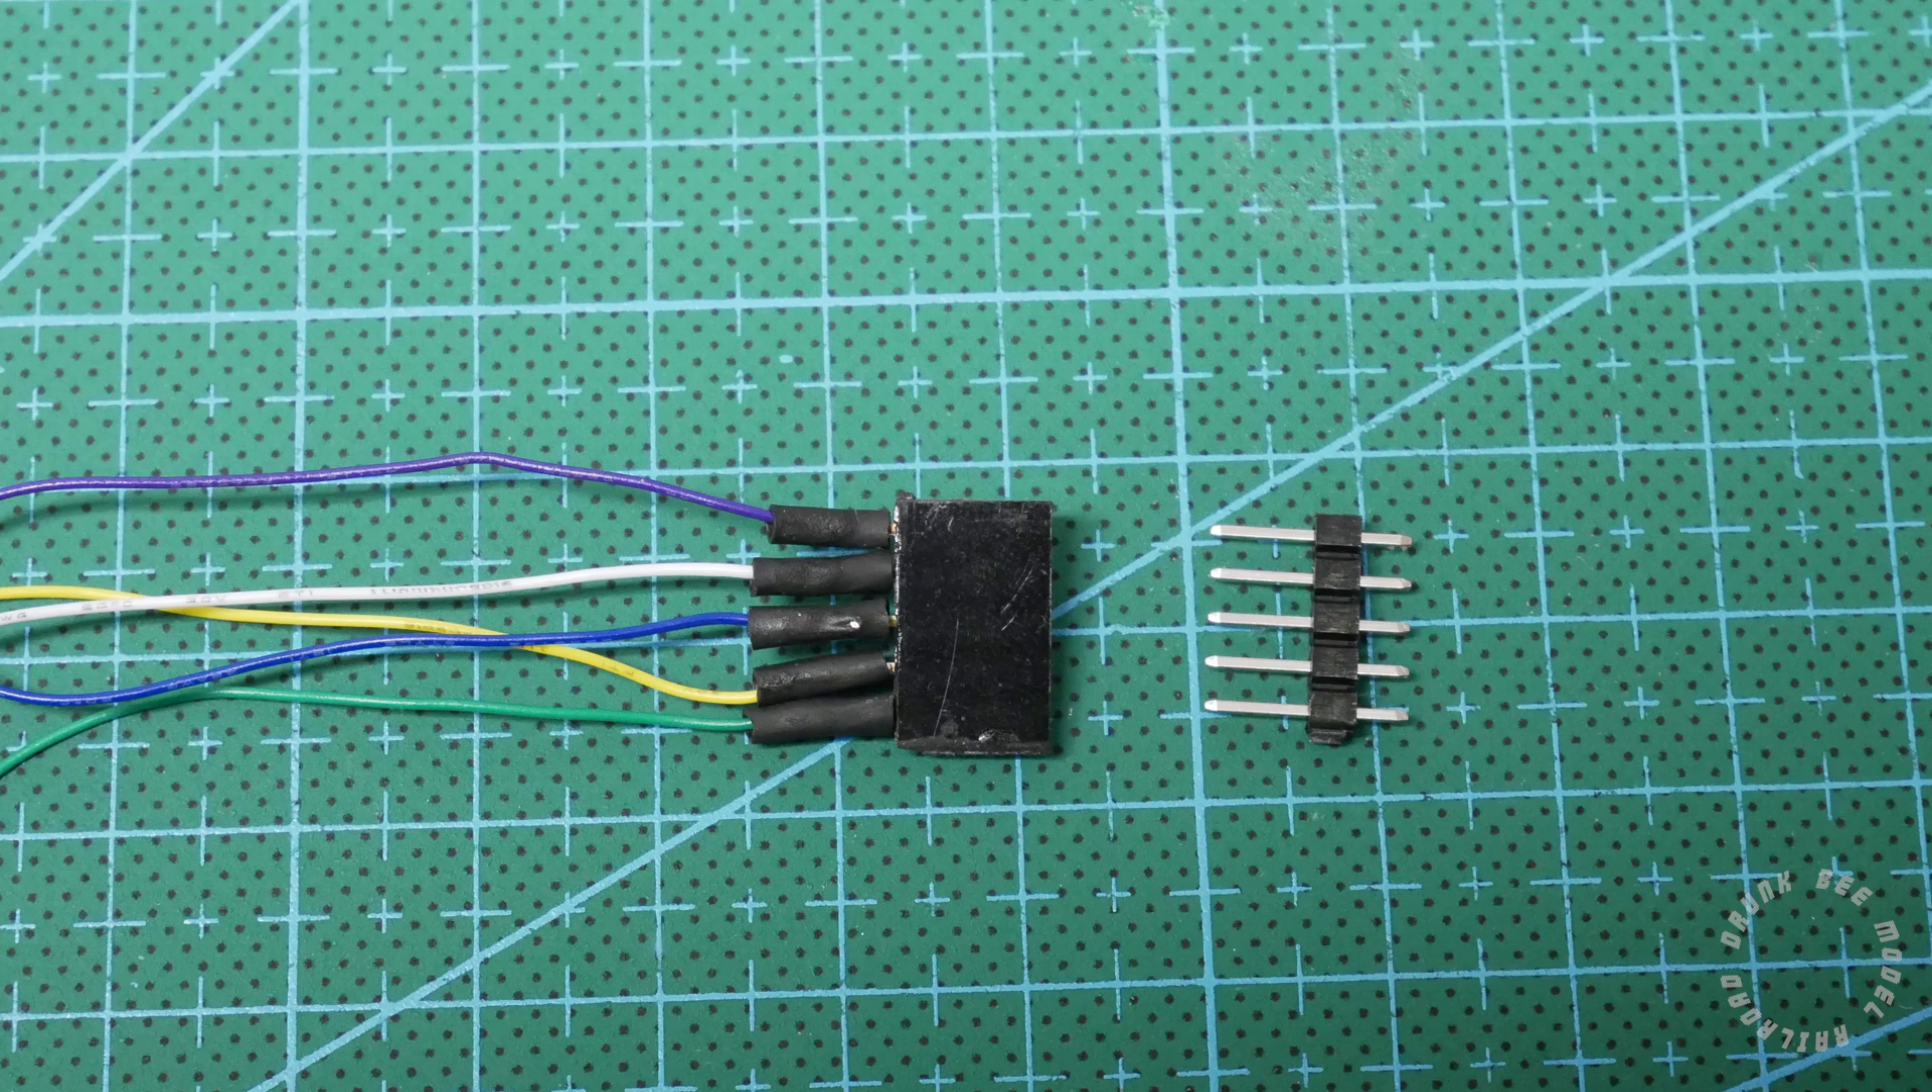You can see that I have put the blue wire, which is the function common in the middle, and then the front and rear headlights next to that, followed by auxiliary 1 and 2 functions at the ends.